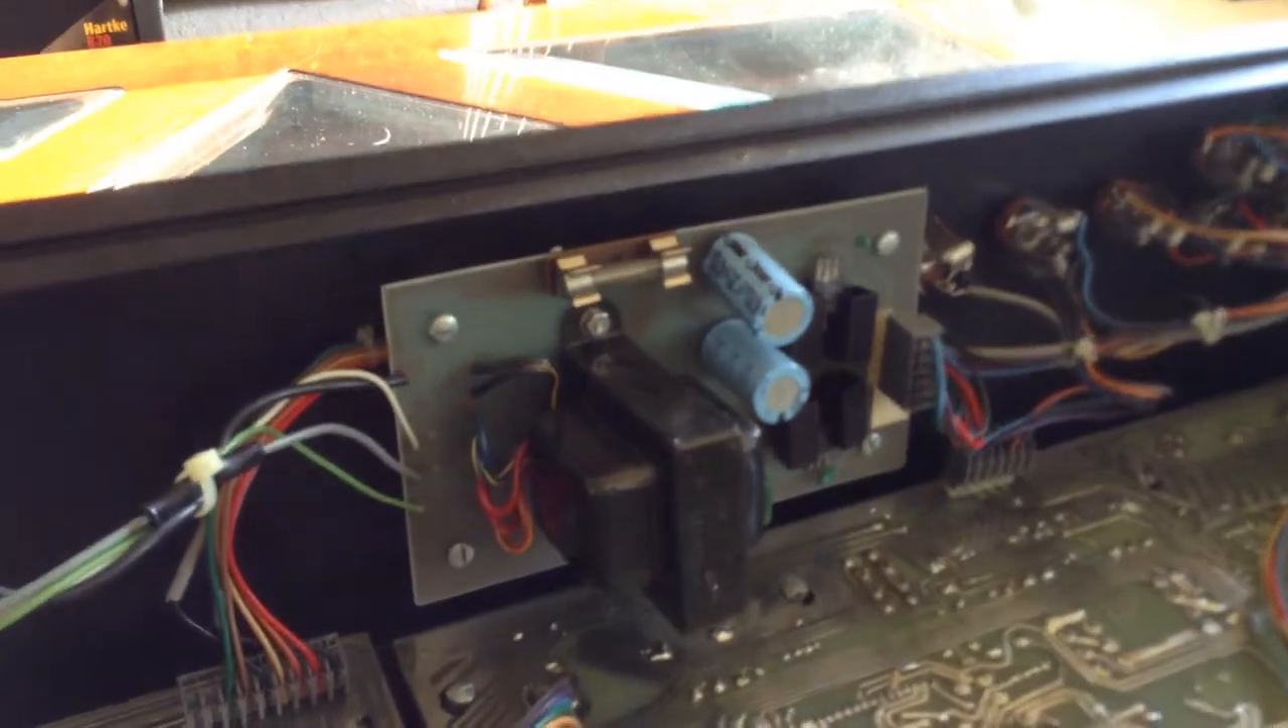With the back removed from the cat synthesizer, I can see the circuit boards and the power supply.